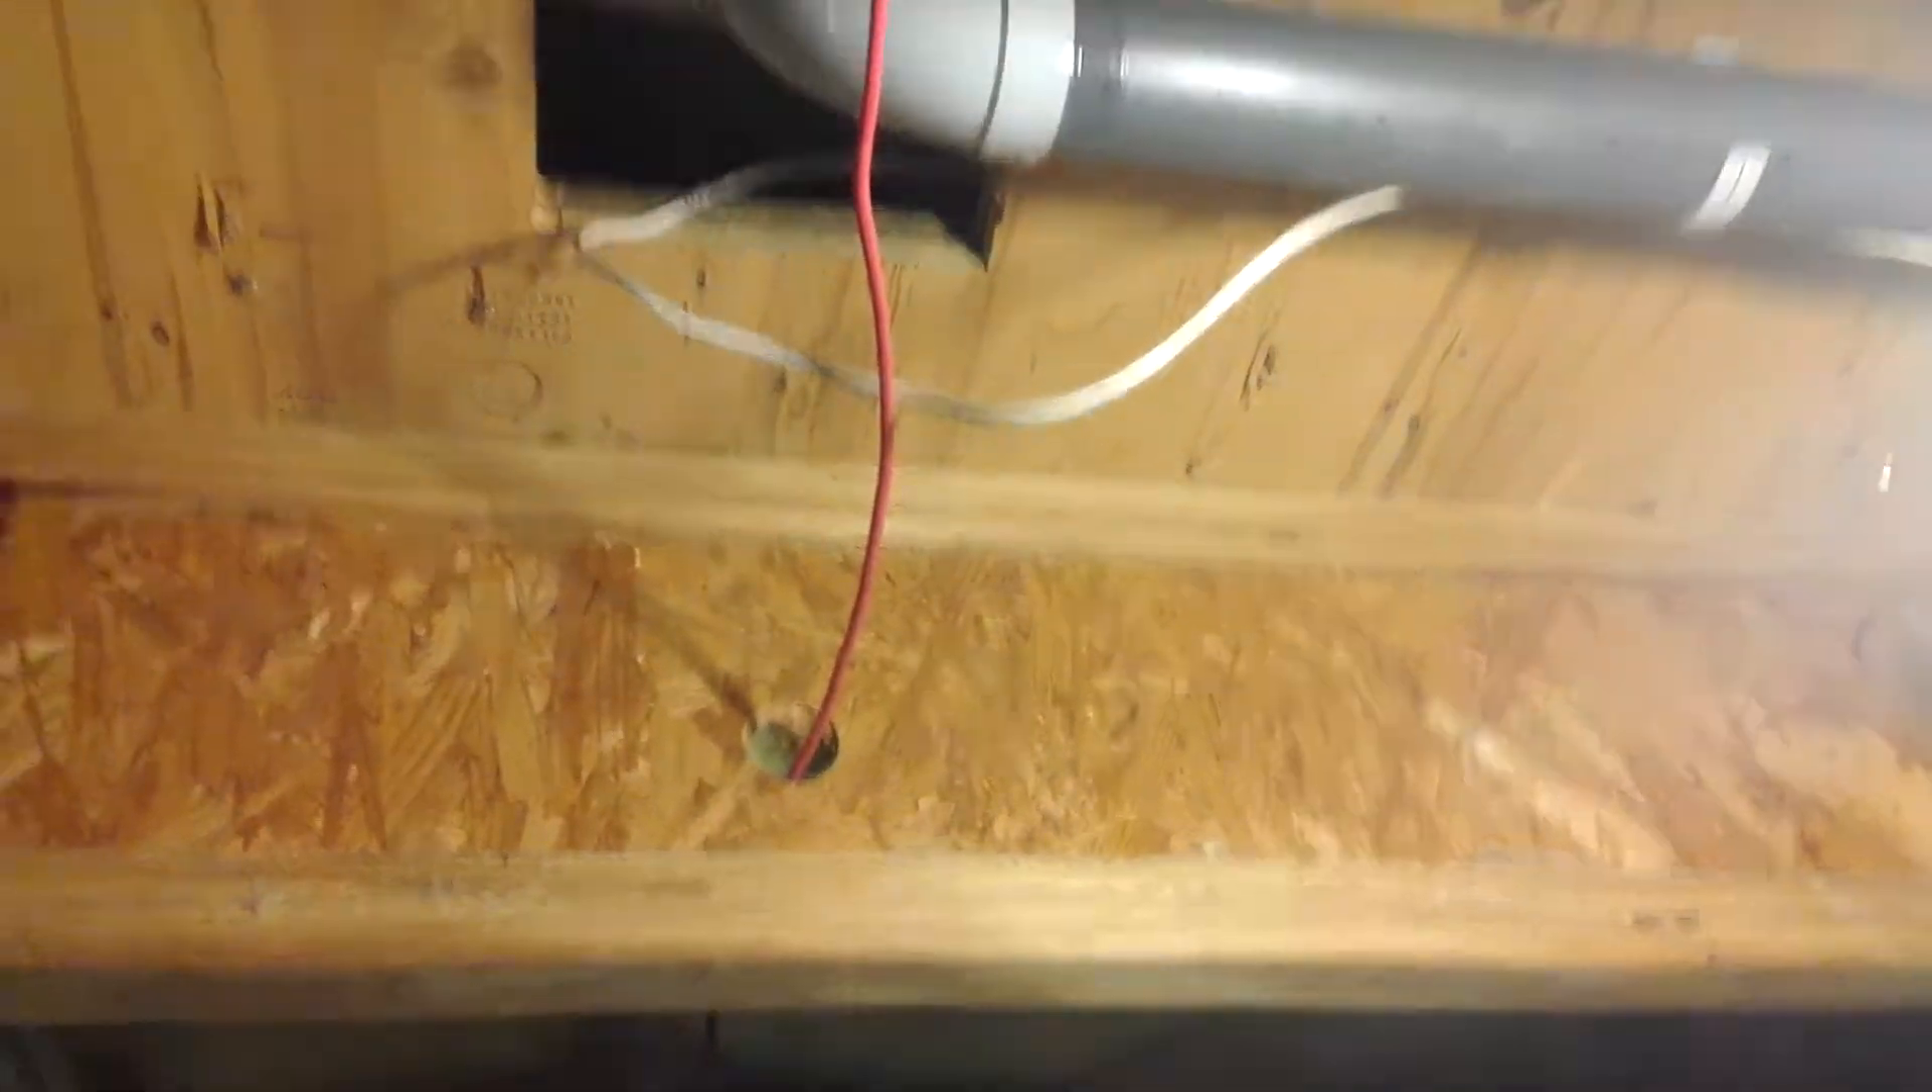All right now you can see the see that little wire look how big that hole is for it that is much much too big.